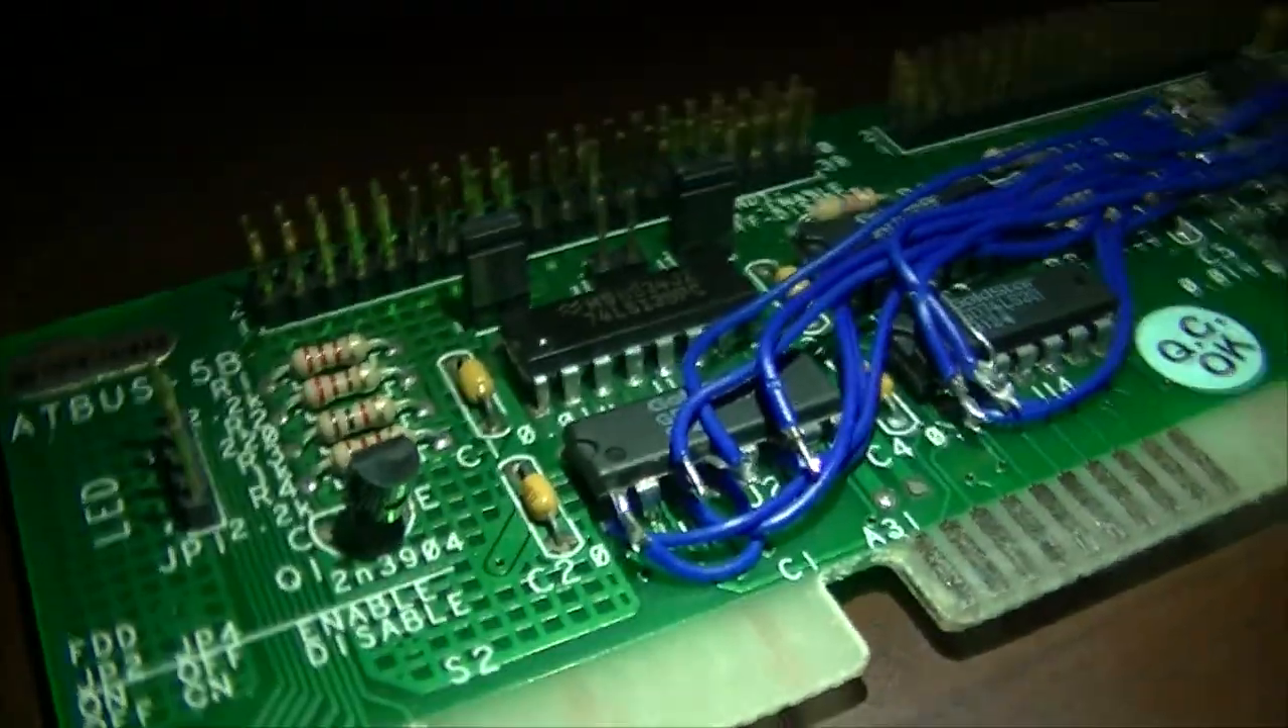I've soldered wires into the holes where the pins used to be and attached wires to the legs of the ICs.